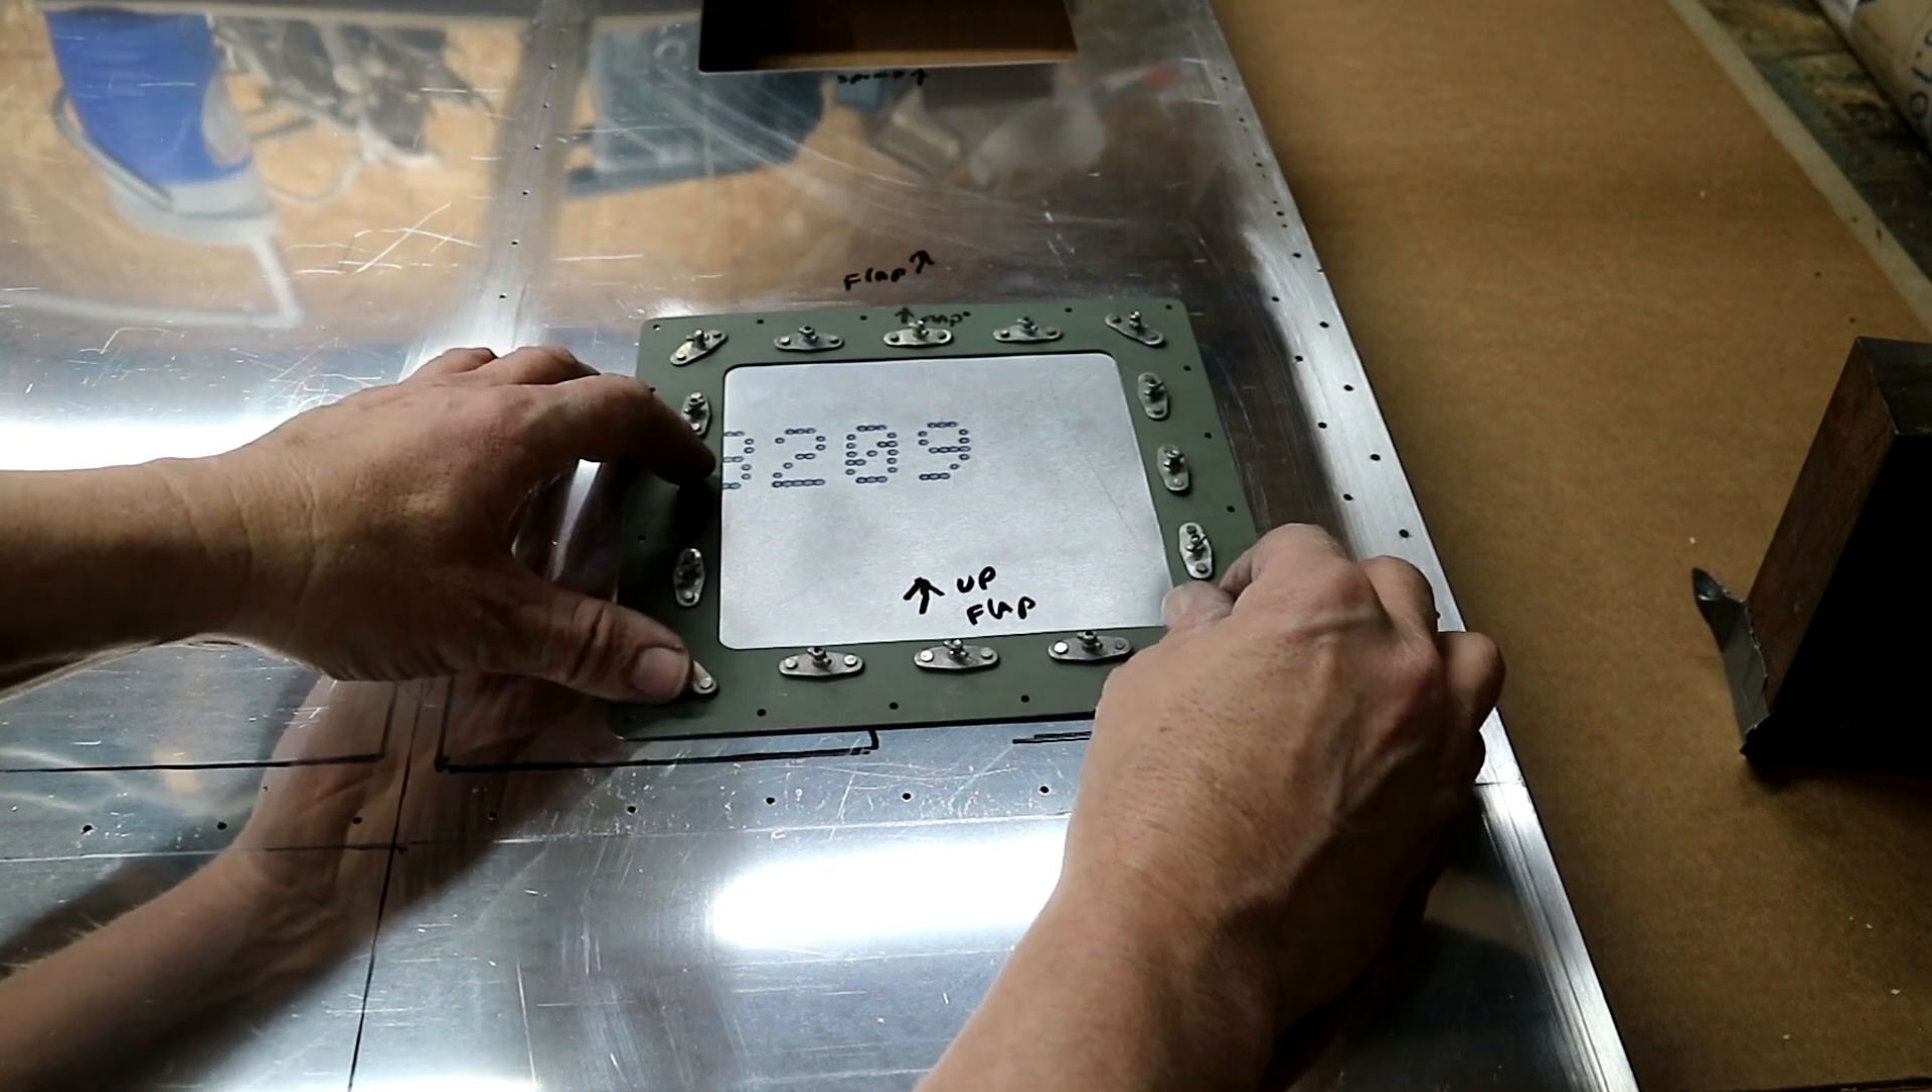I've got the ring with the cover screwed down and I'm going to set it upside down just the way it'll sit permanently.